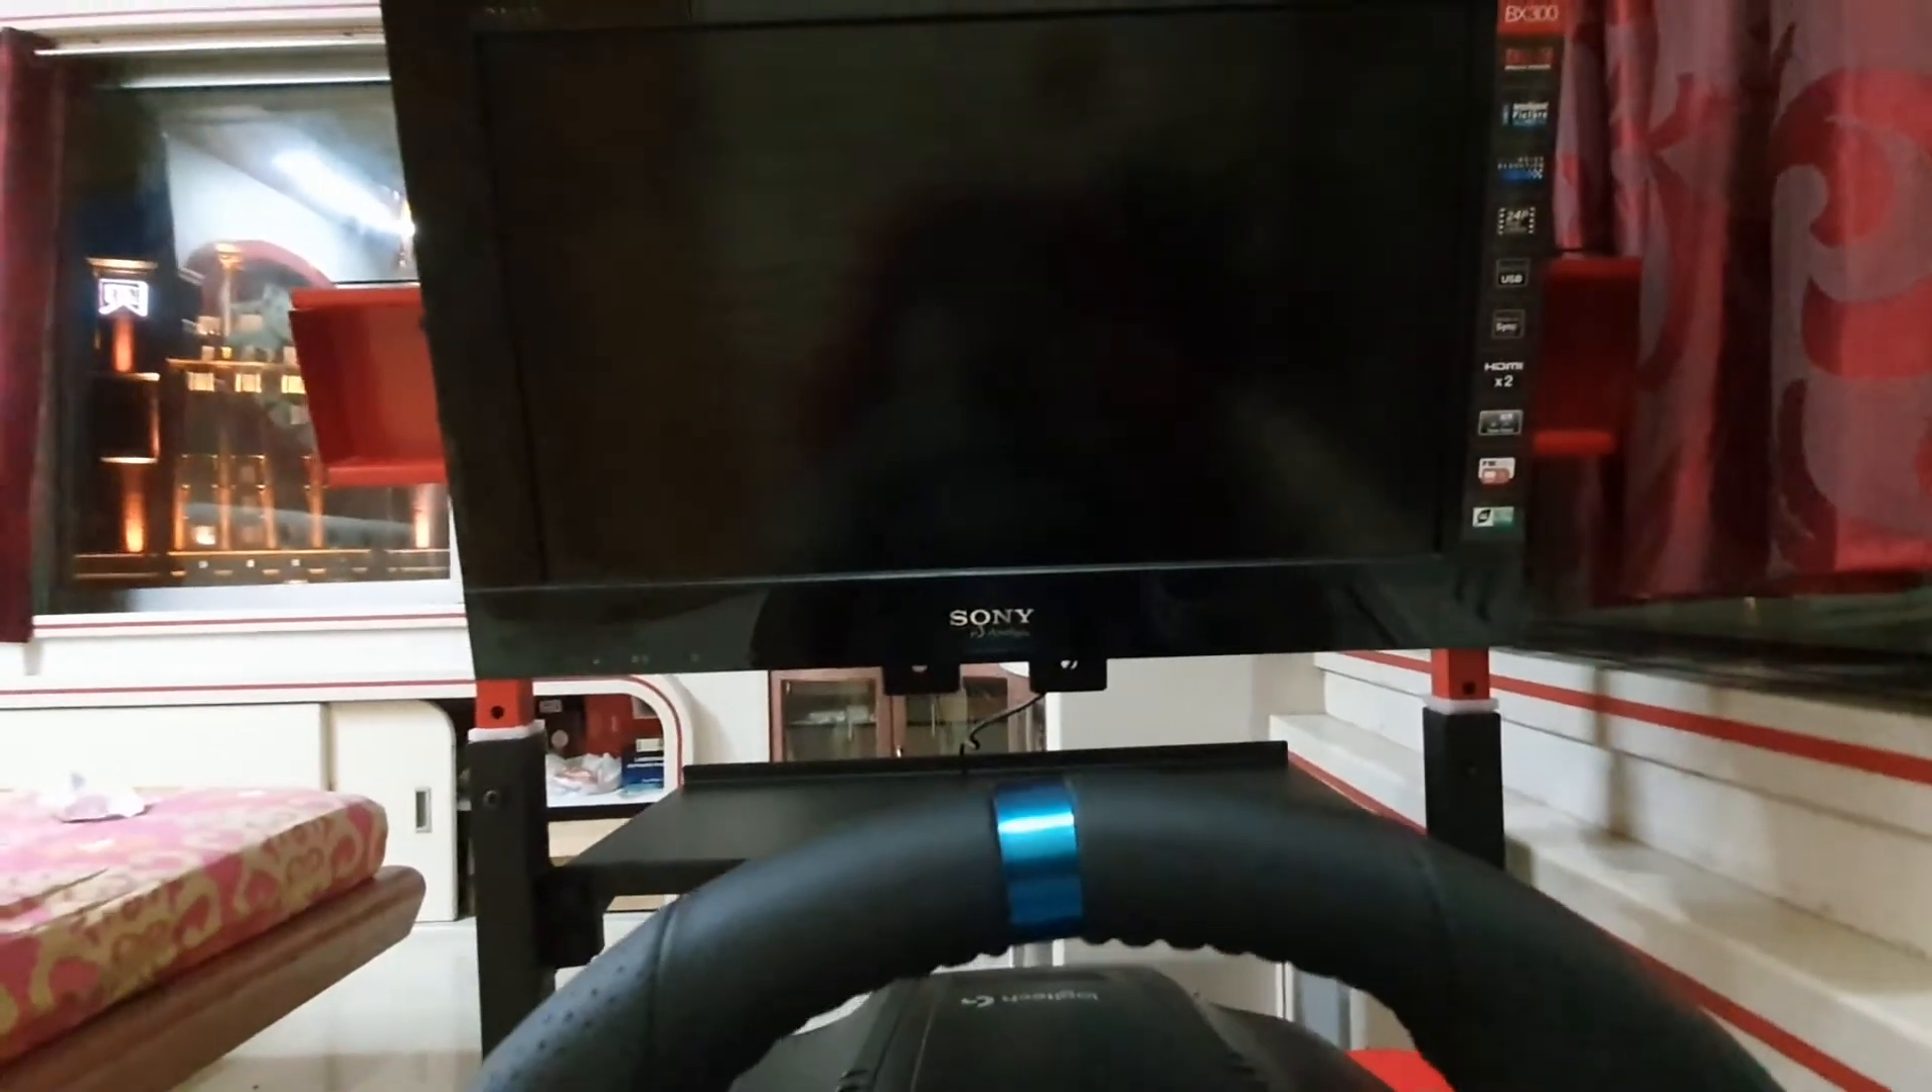So the top of the wheel is supposed to be in line with the the base of the bezel that you see there mine isn't but once obviously I move it closer to me it will align to some extent.